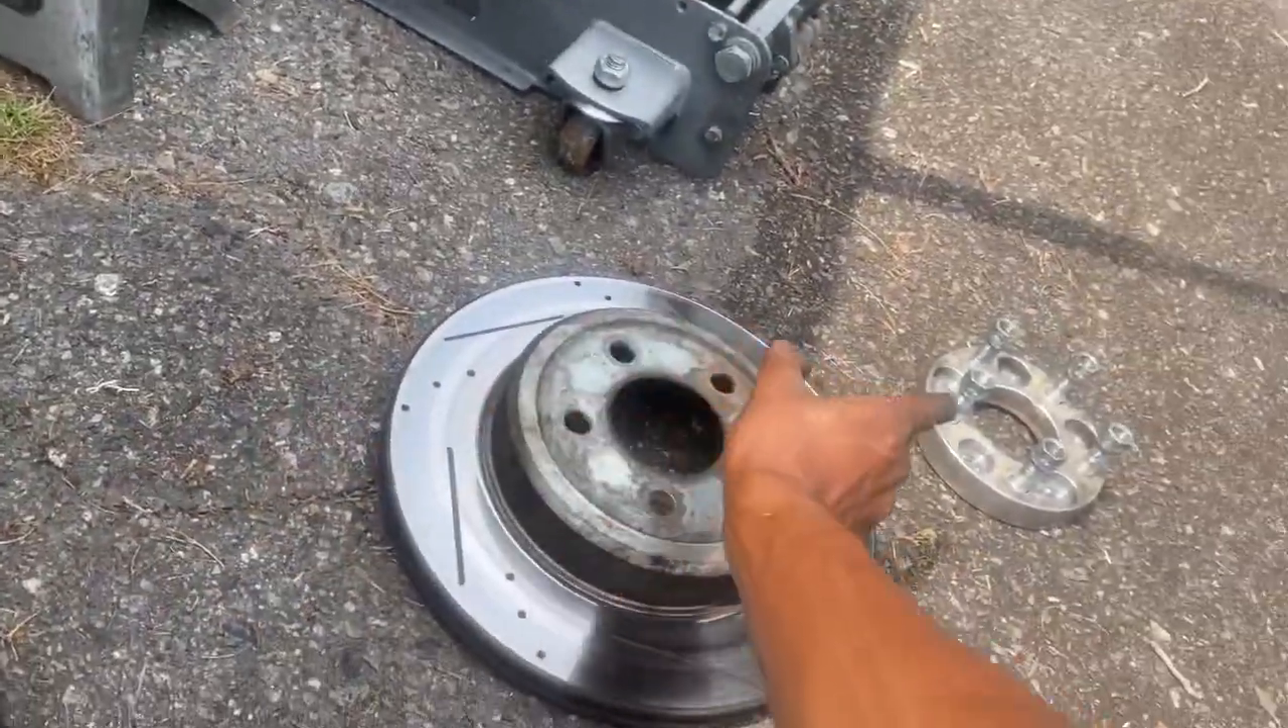So, as y 'all see, I got the rotor off and the wheel spacer.